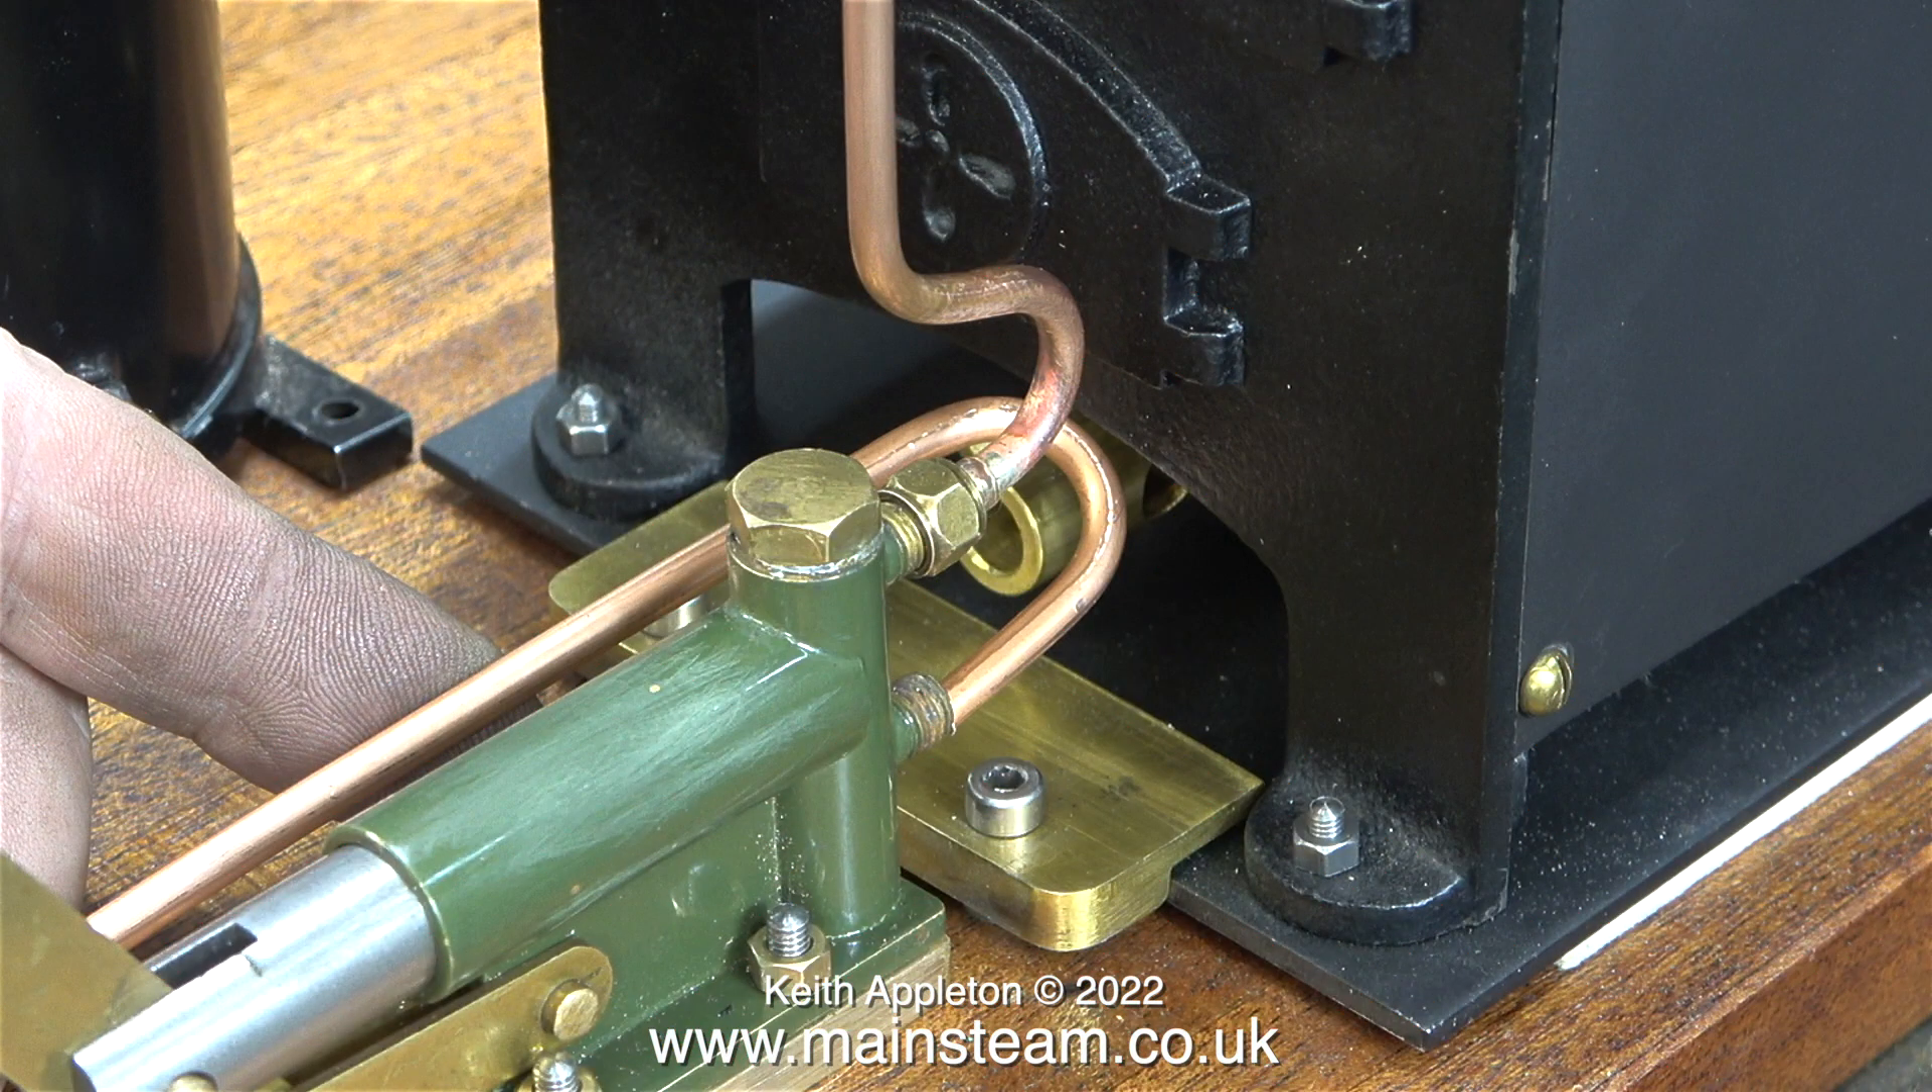Here you see the pipe connected up and i think it looks okay it lines up perfectly.